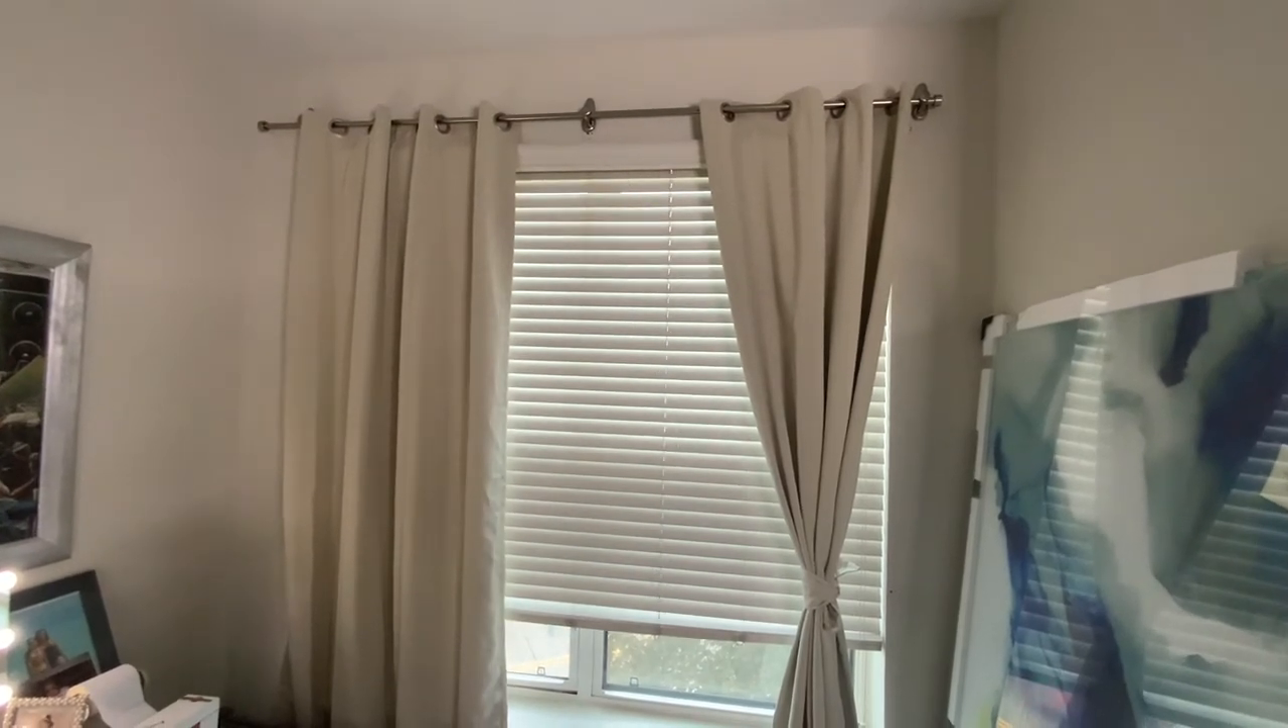I have curtains up once again.